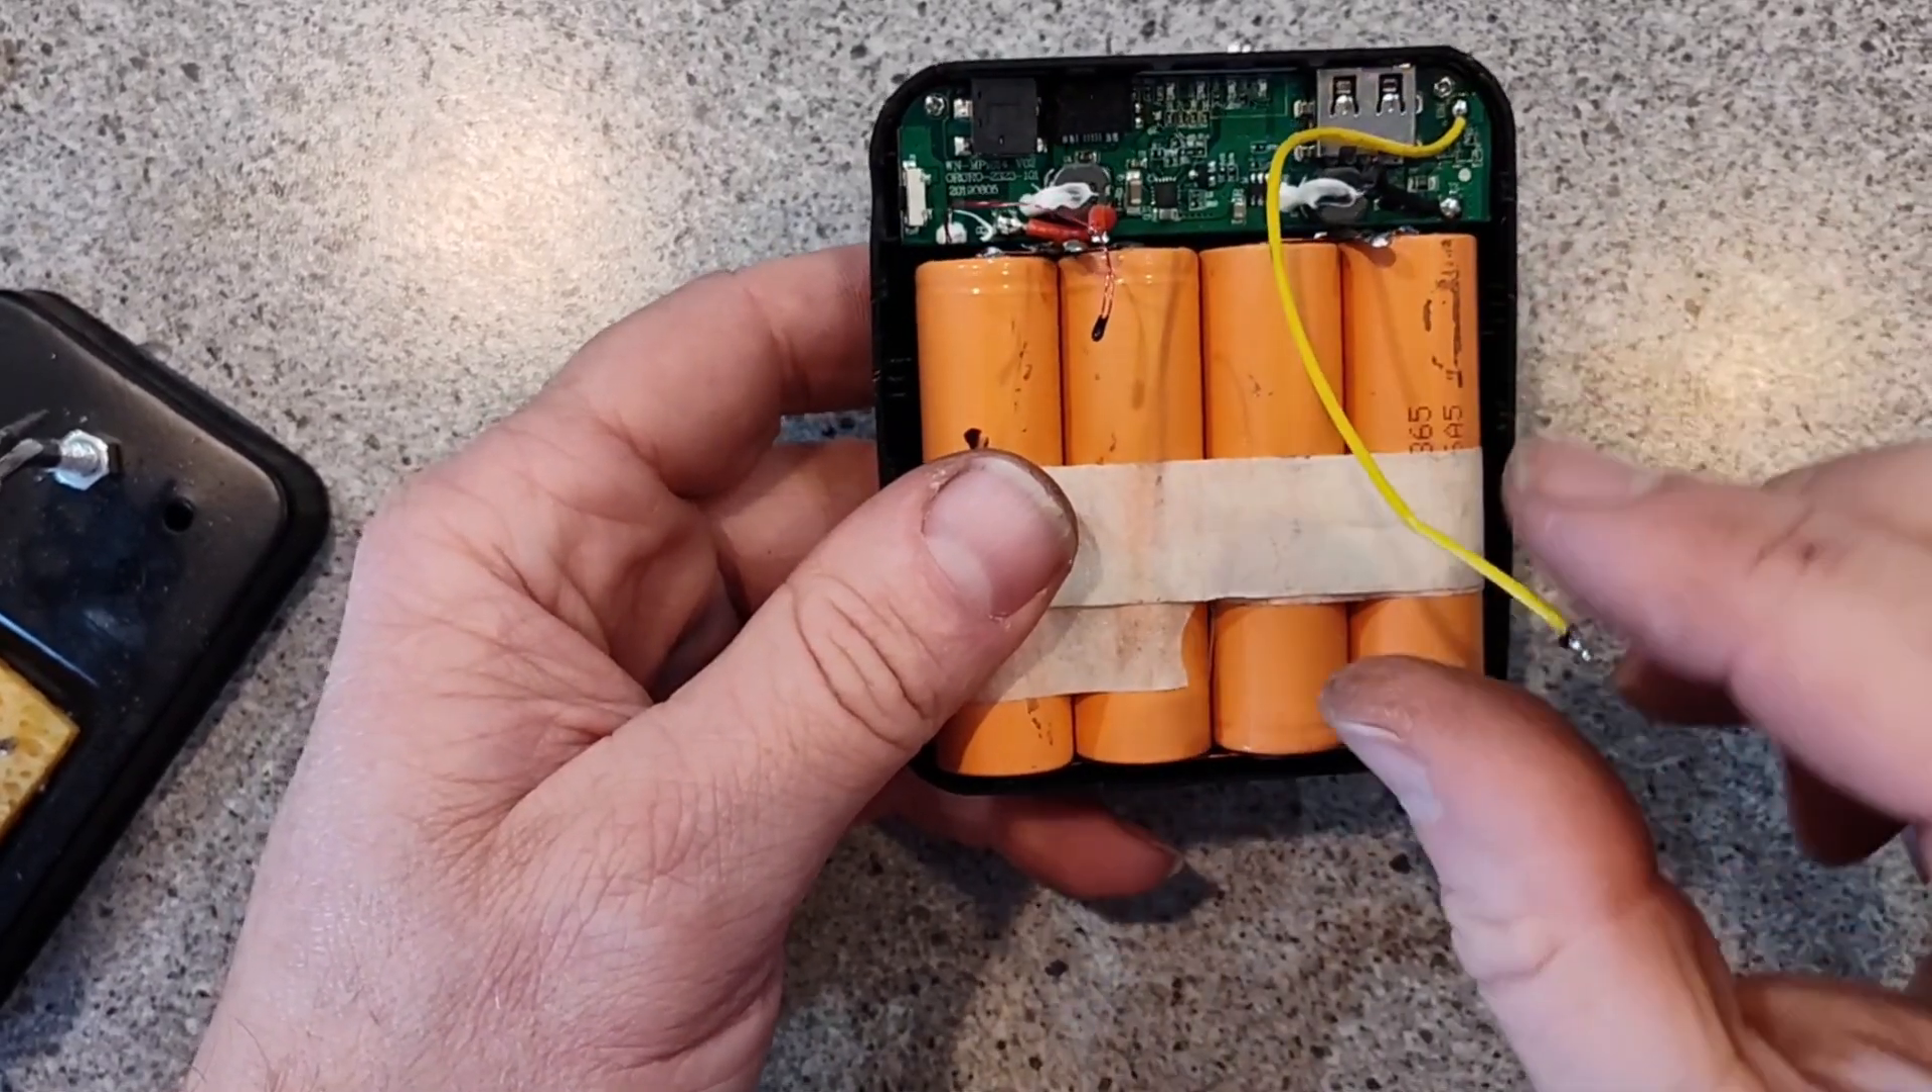We still have to get this battery management system wire back here so that's the first thing we're gonna do.